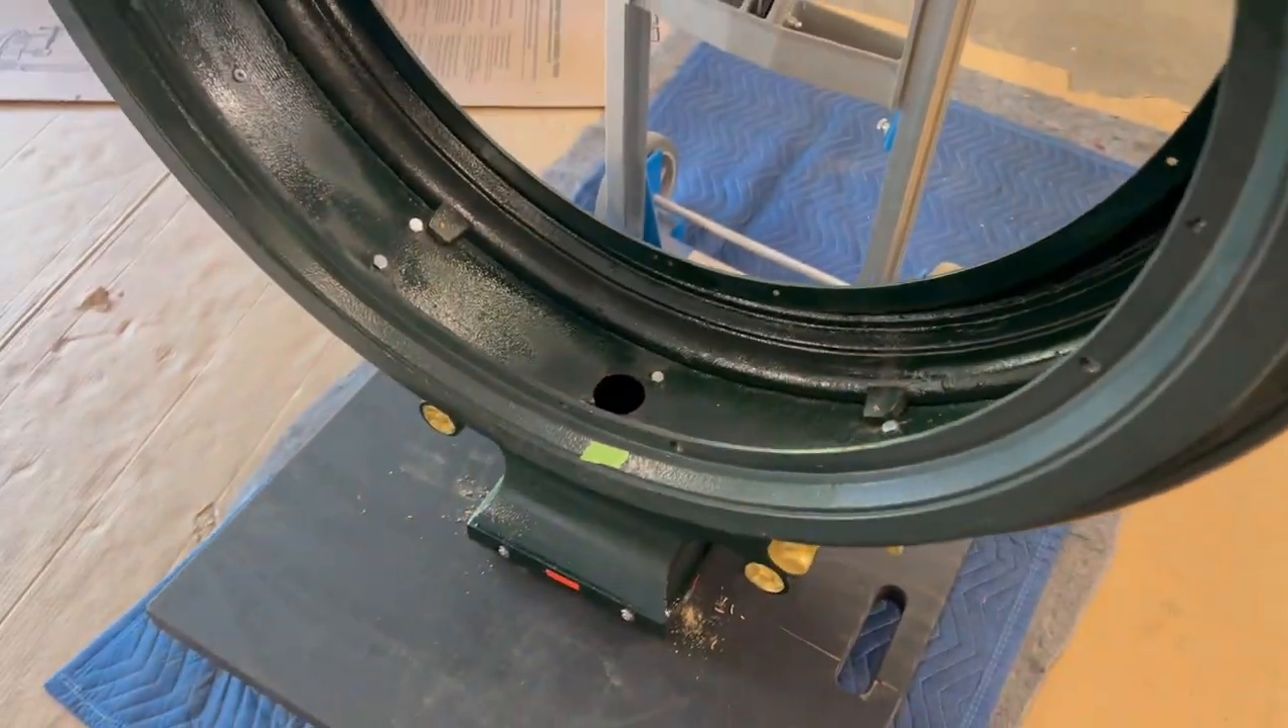We've got the inner bezel and ring mounted on the saddle.